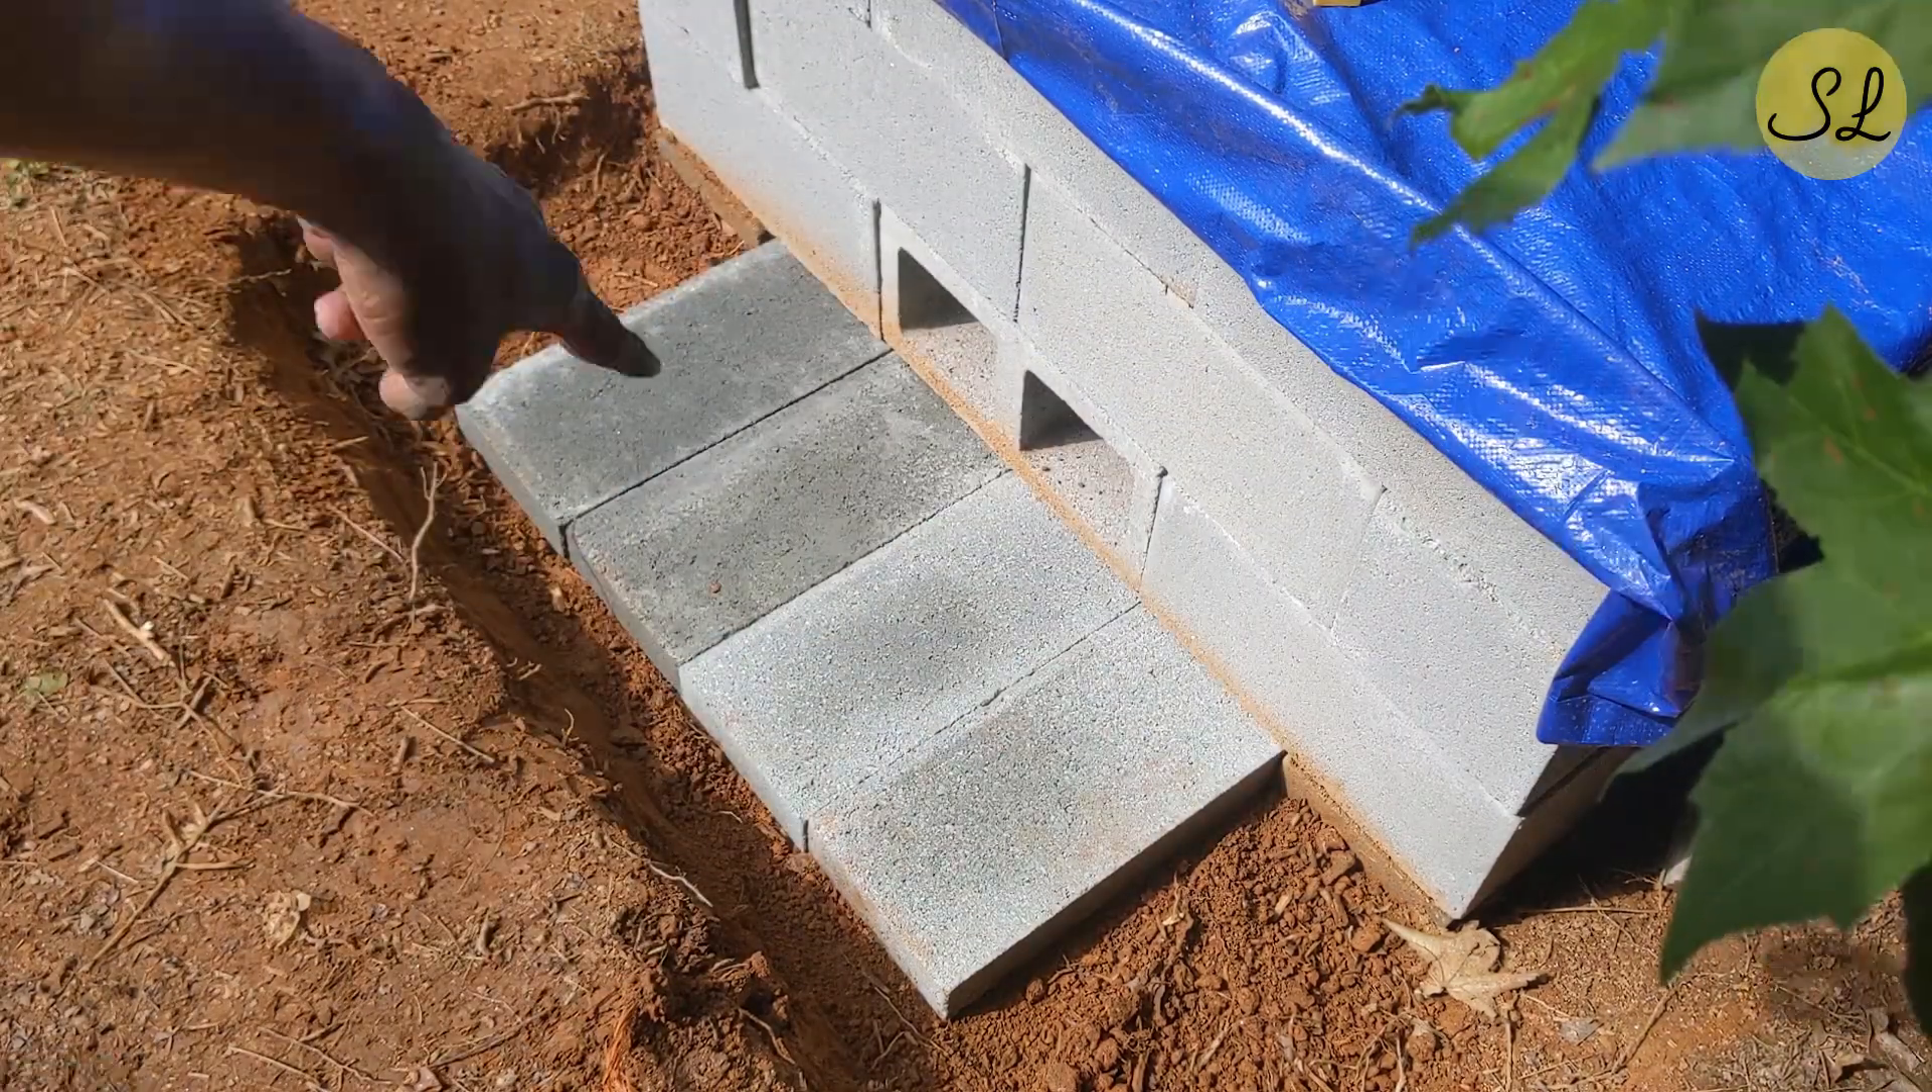So now you got four of the, um, cinder block caps down.